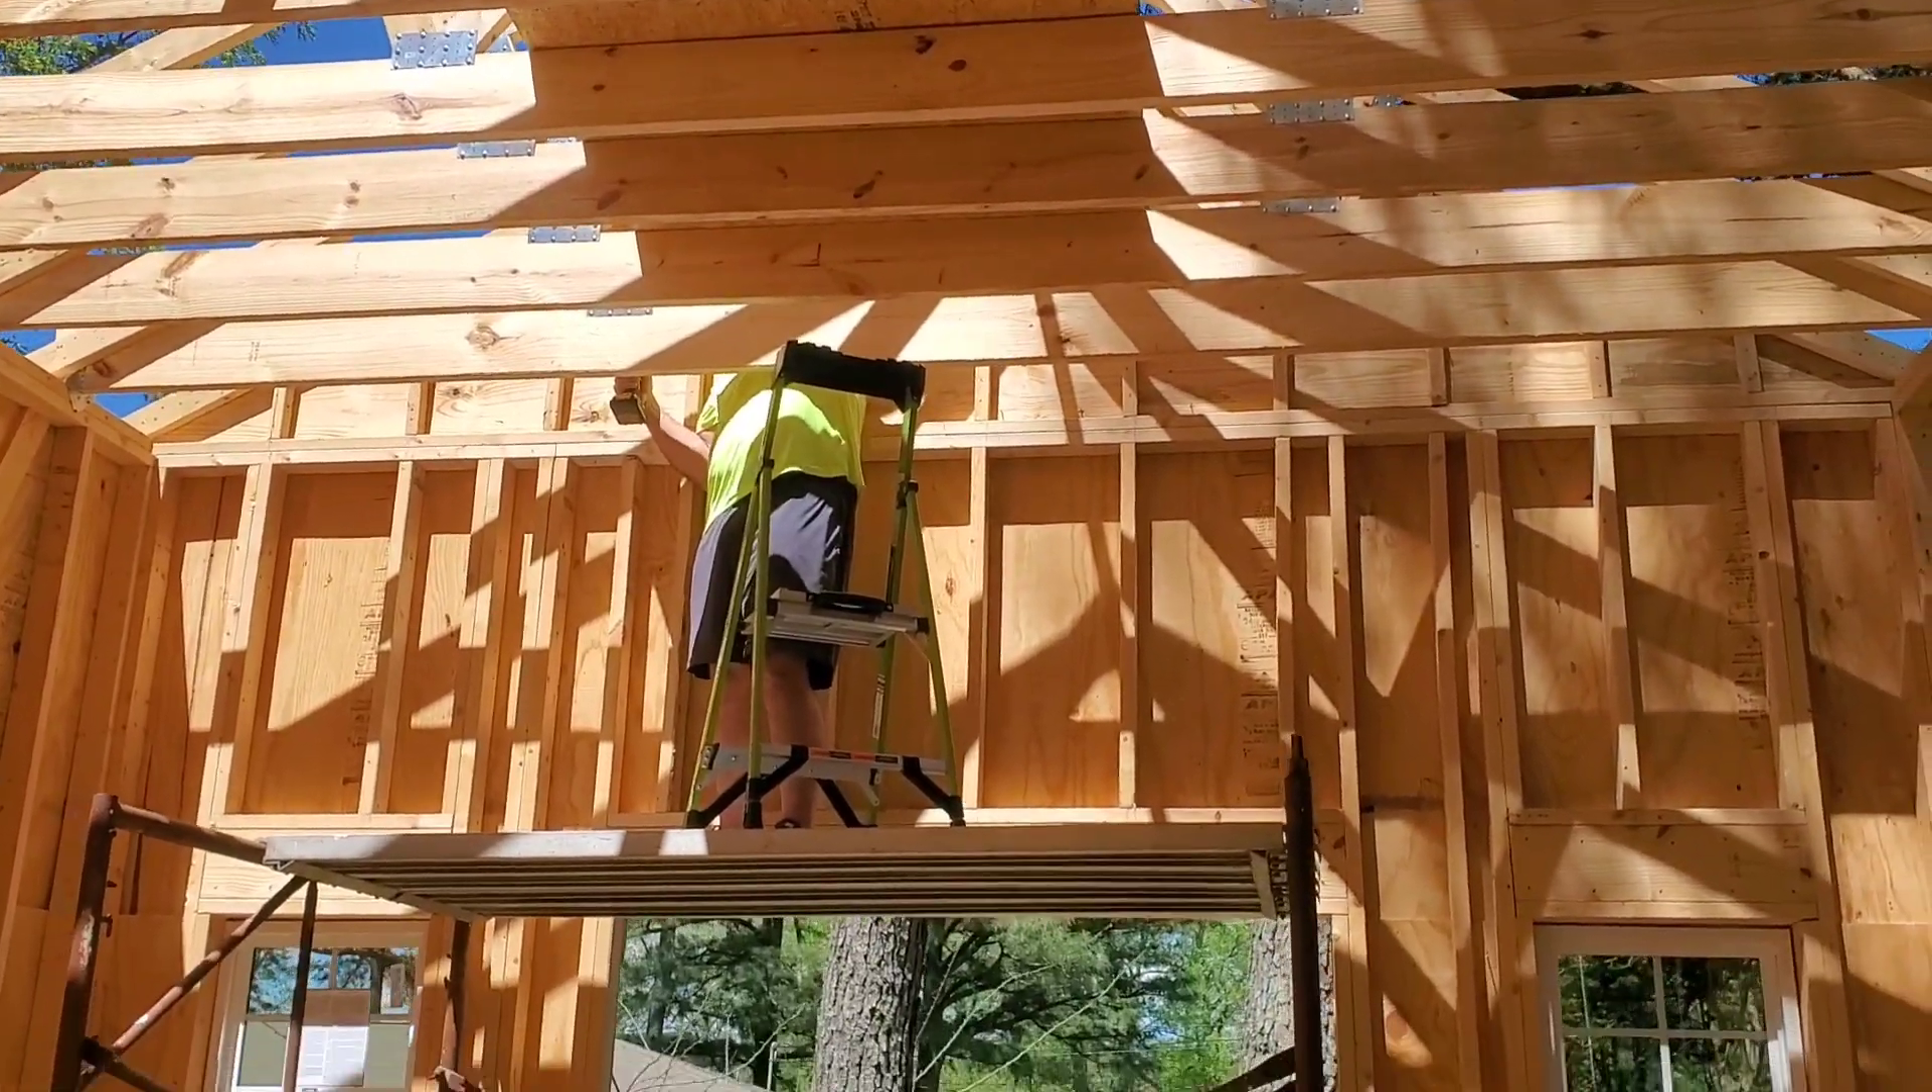We still got a skeleton roof up there we don't have the panels.